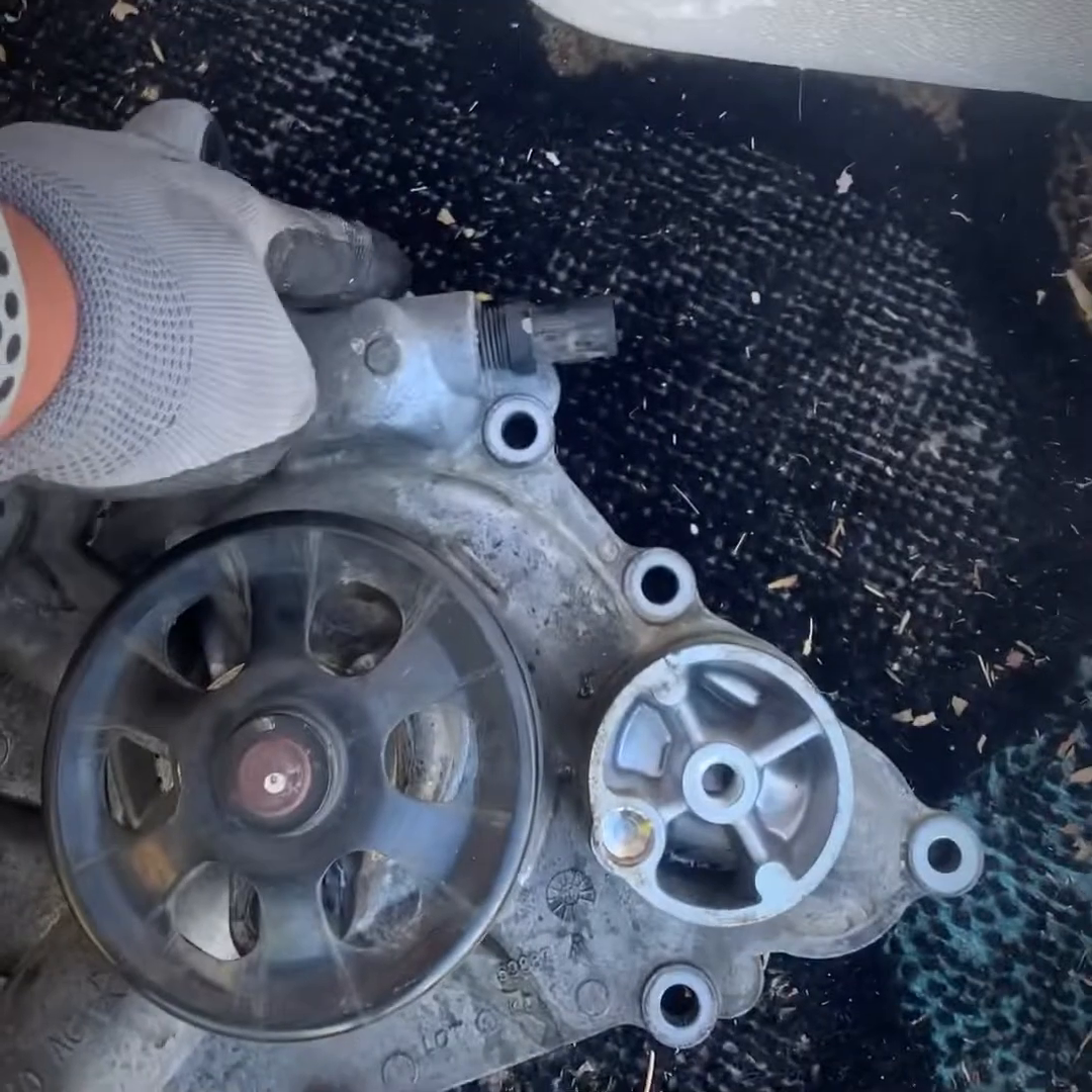So I've got the old water pump off. There's 11 bolts that have to come off of there, um, a few other little odds and ends.